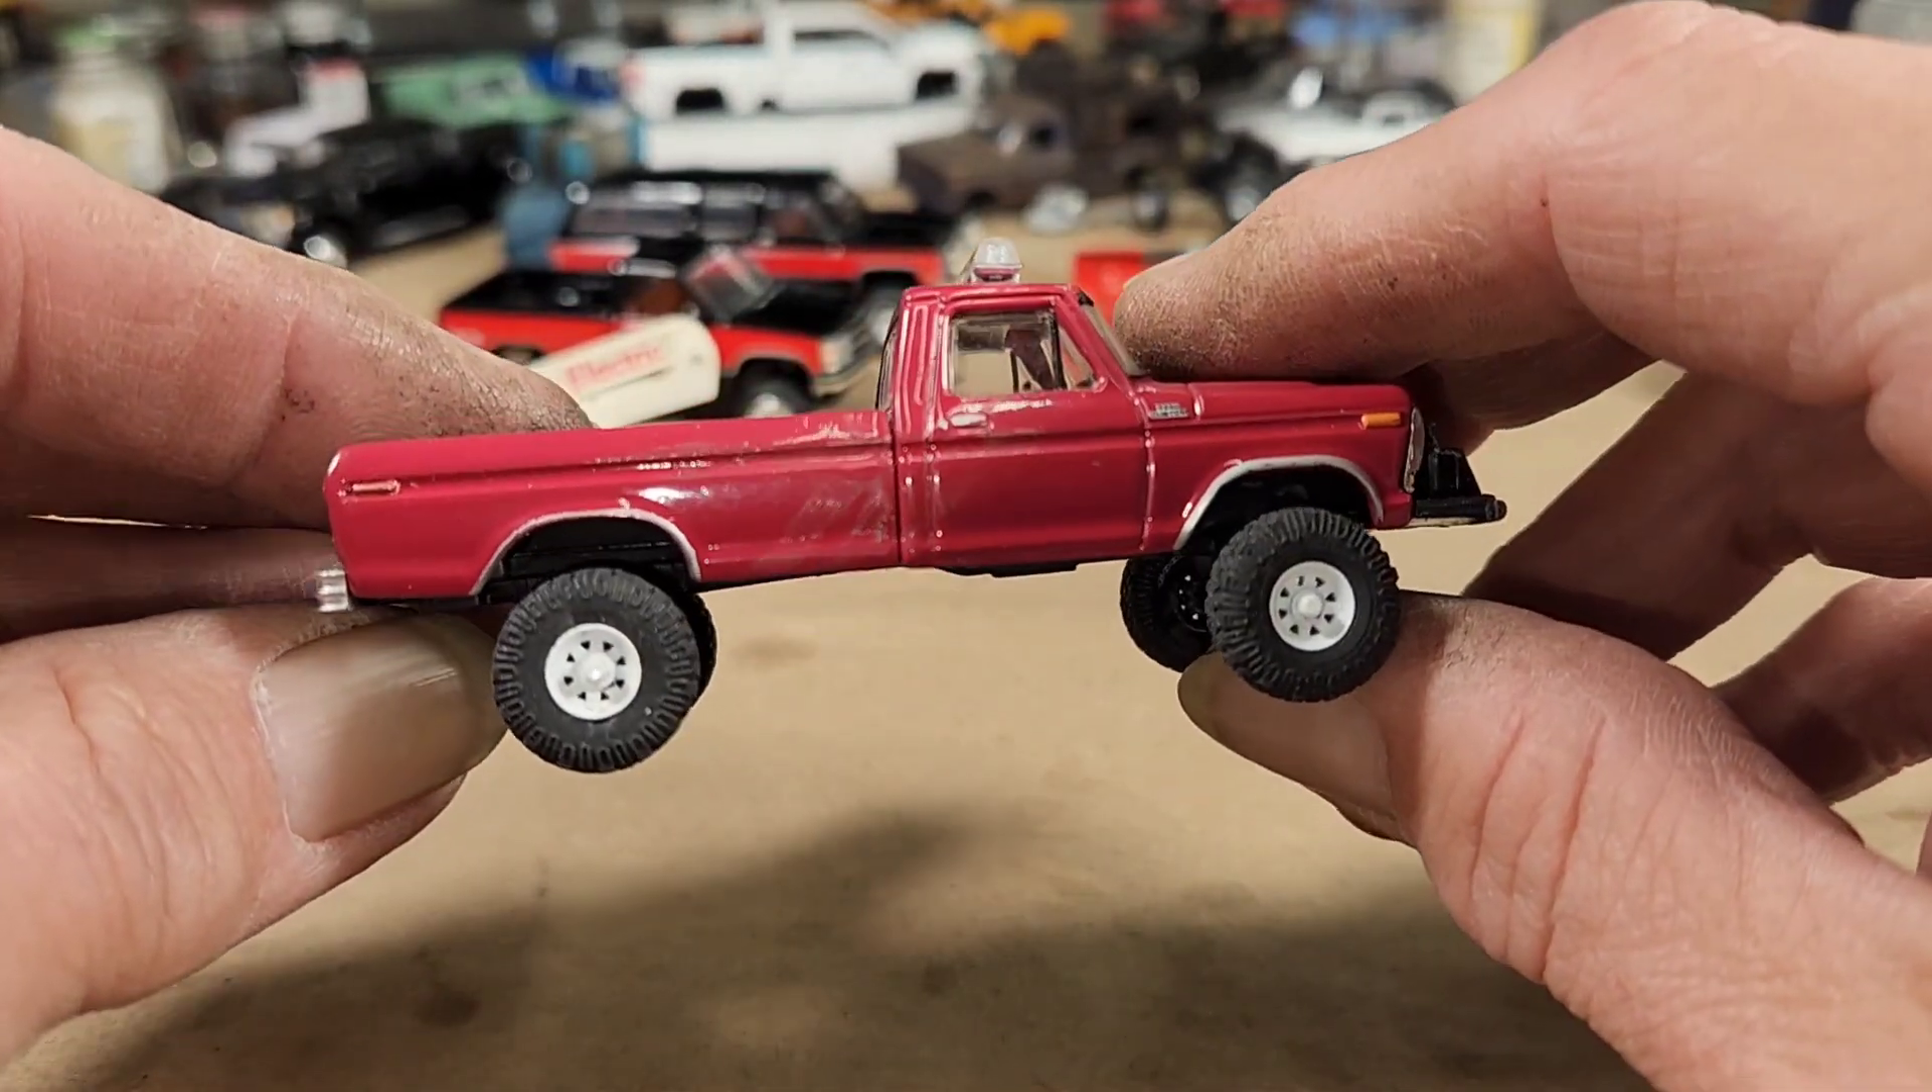I've got the wheels and tires on here got the white wagon wheels.